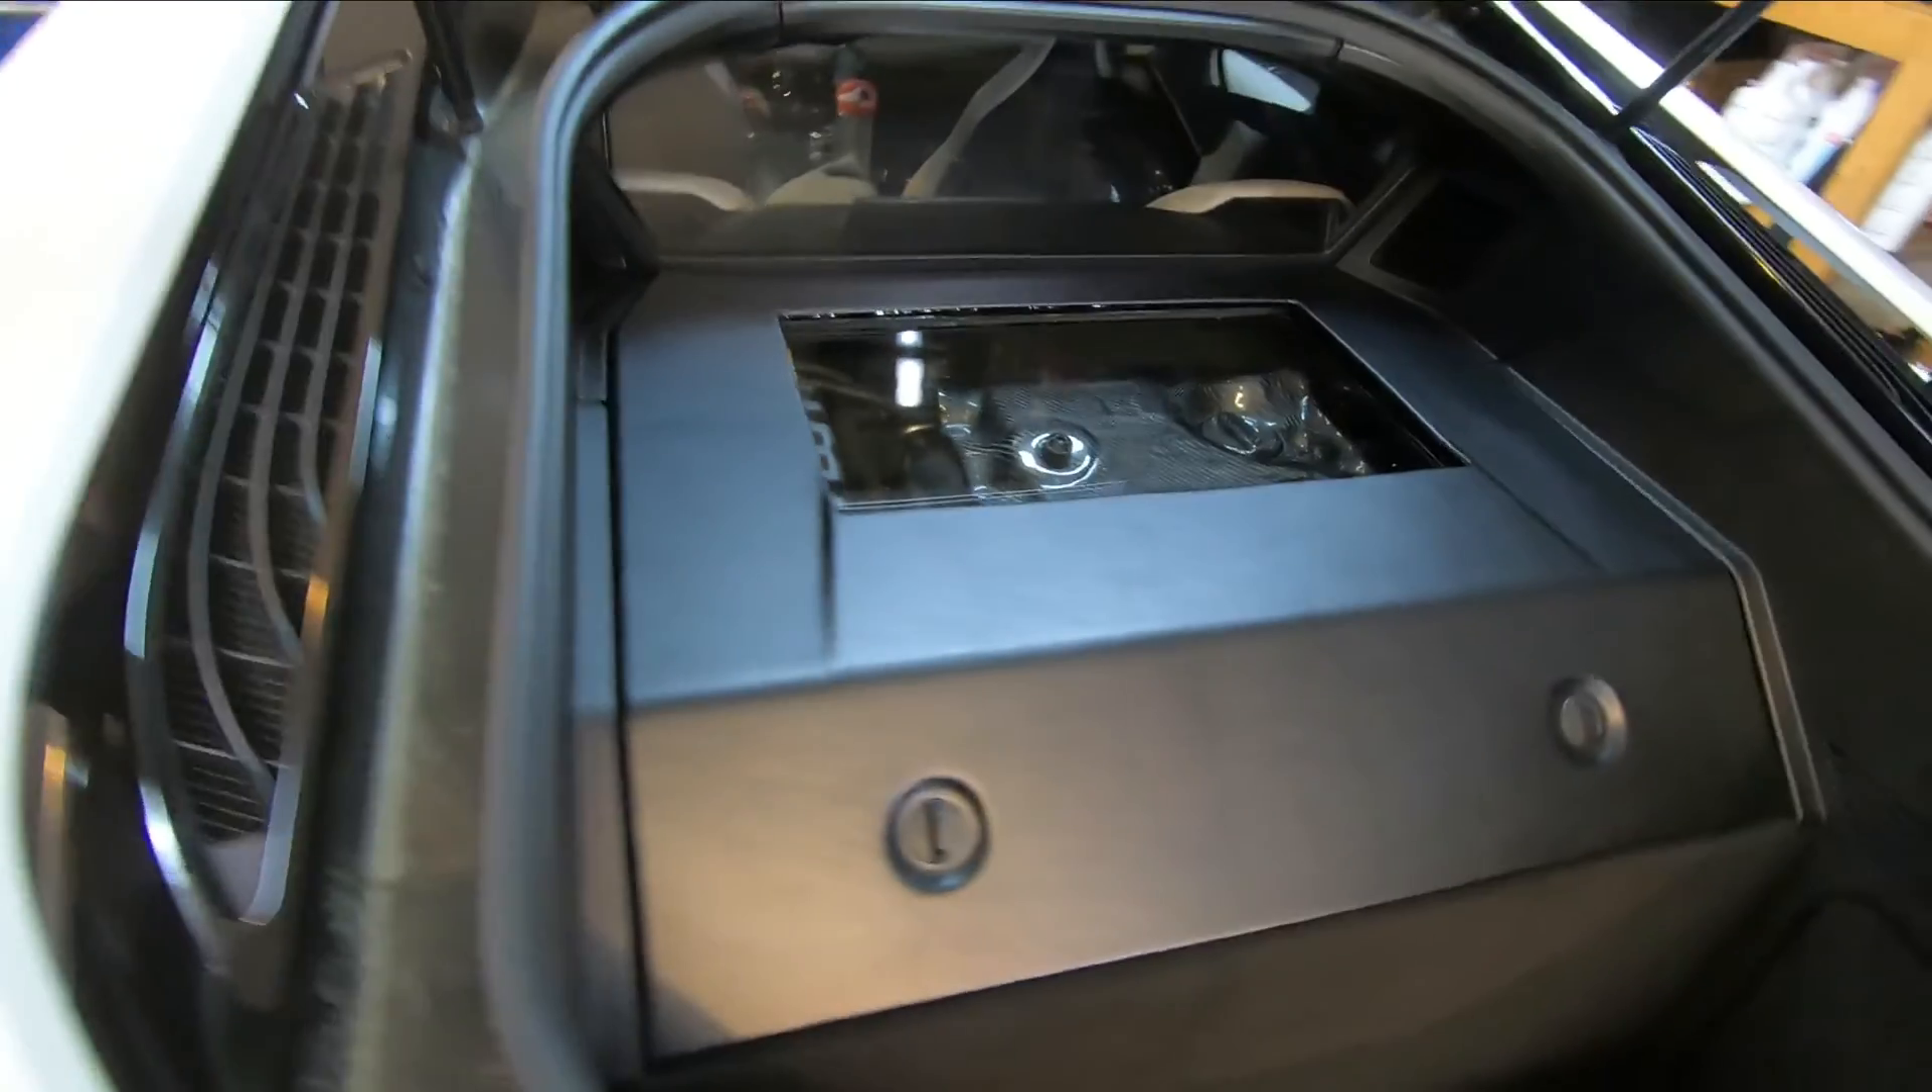We can see the carbon fiber. On top of the engine. We got the engine cover installed in place.